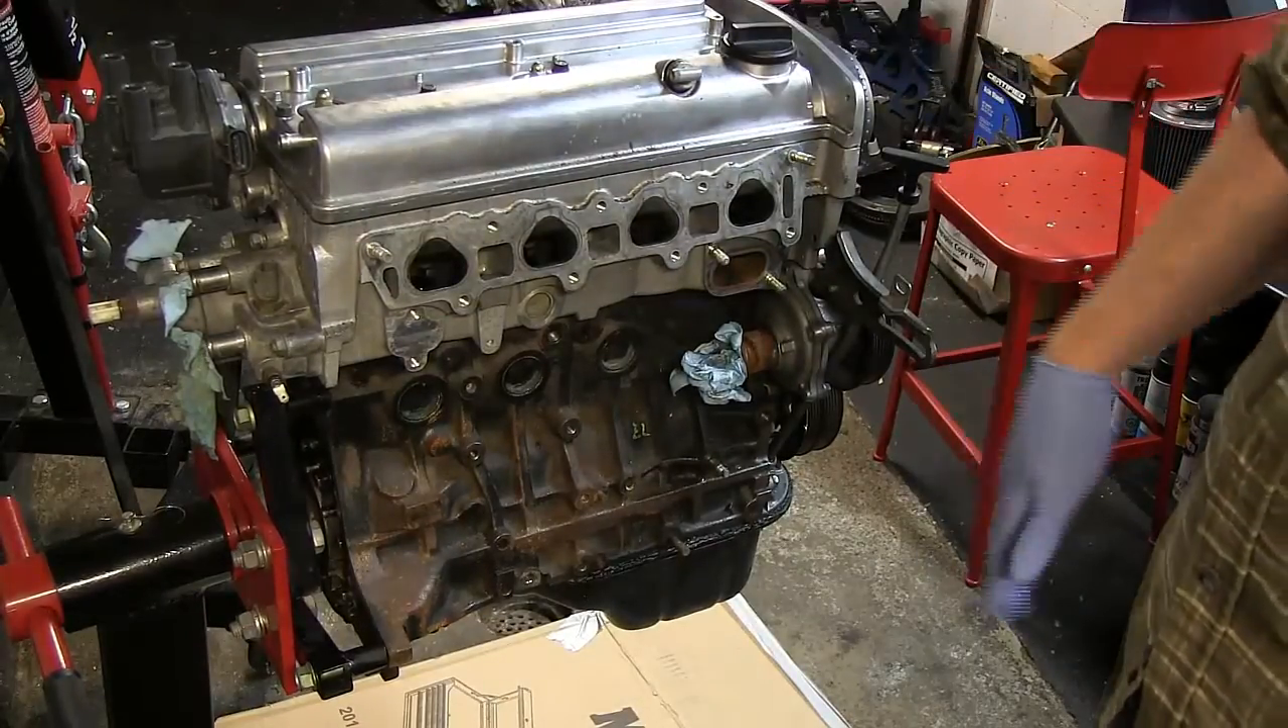Another update here on the intake side of the engine everything is off.